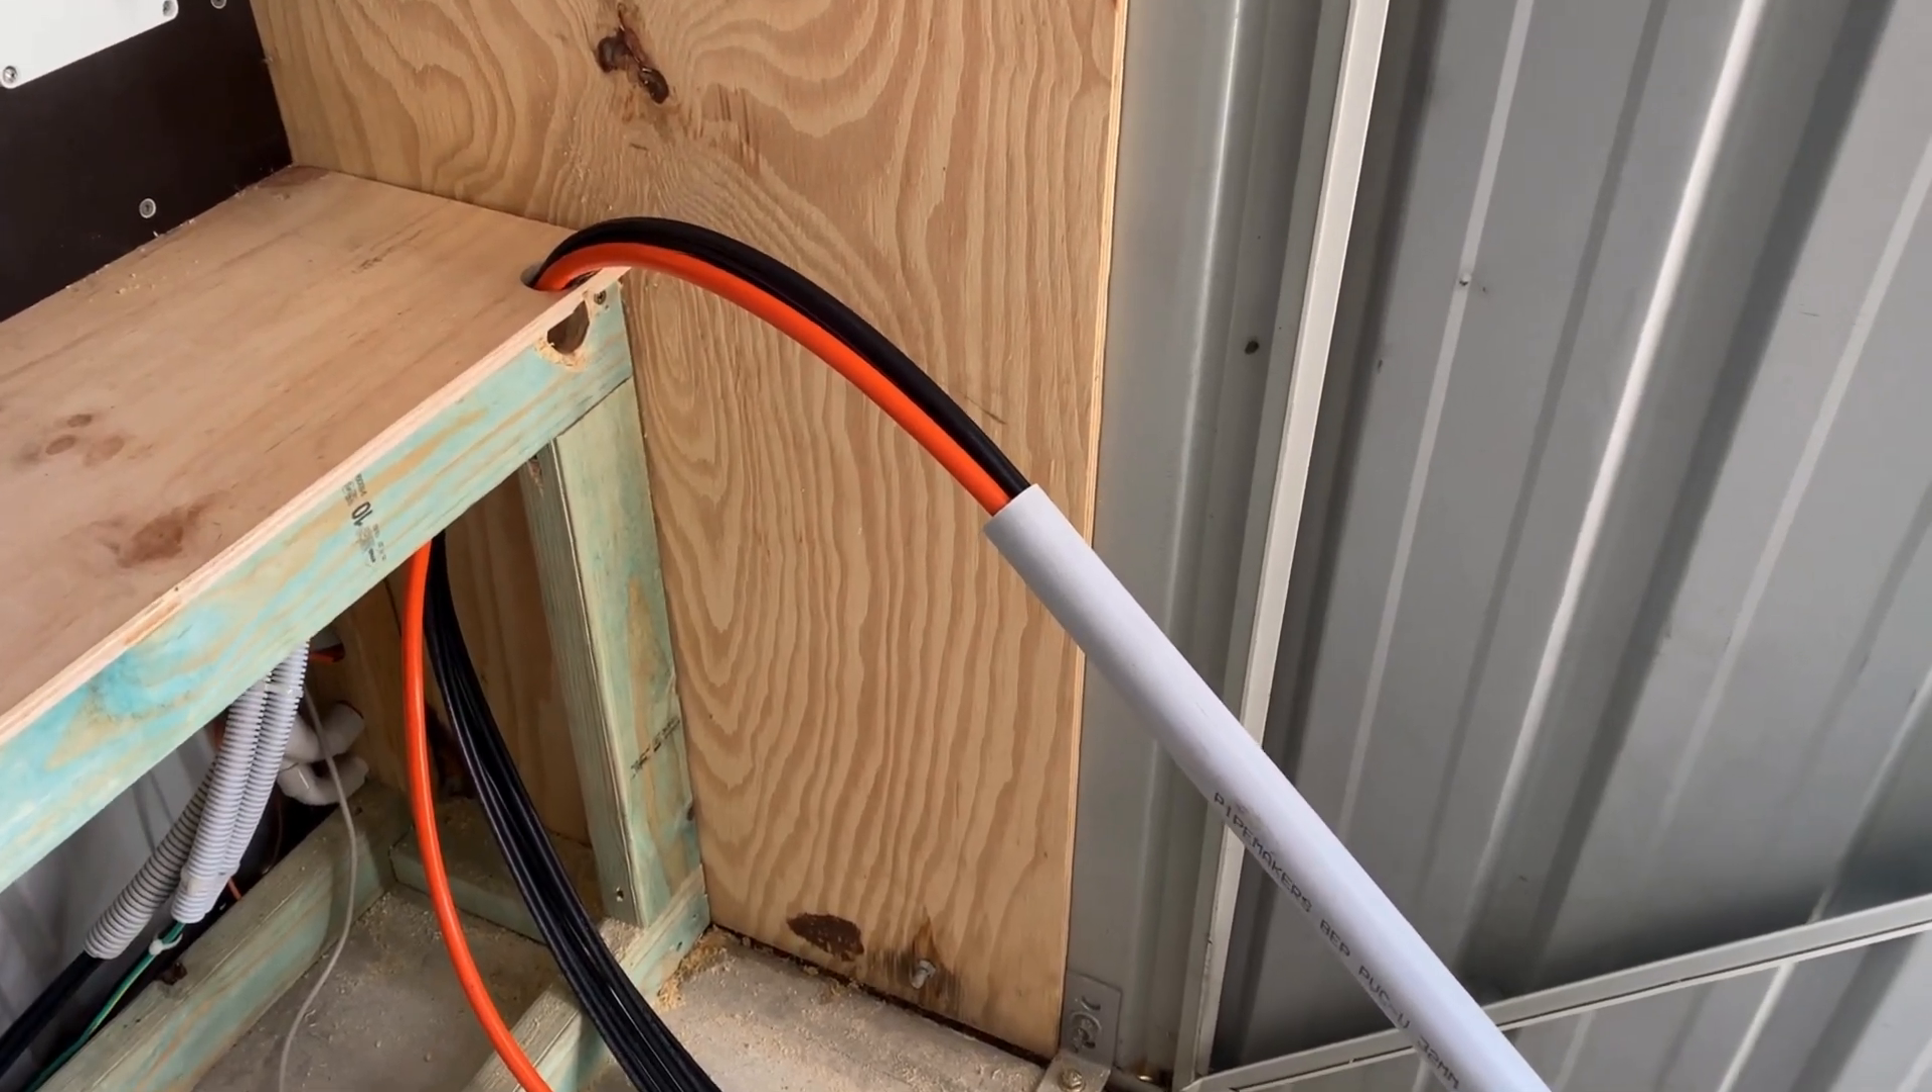I've started to run in those cables the earth cable and the array cables.